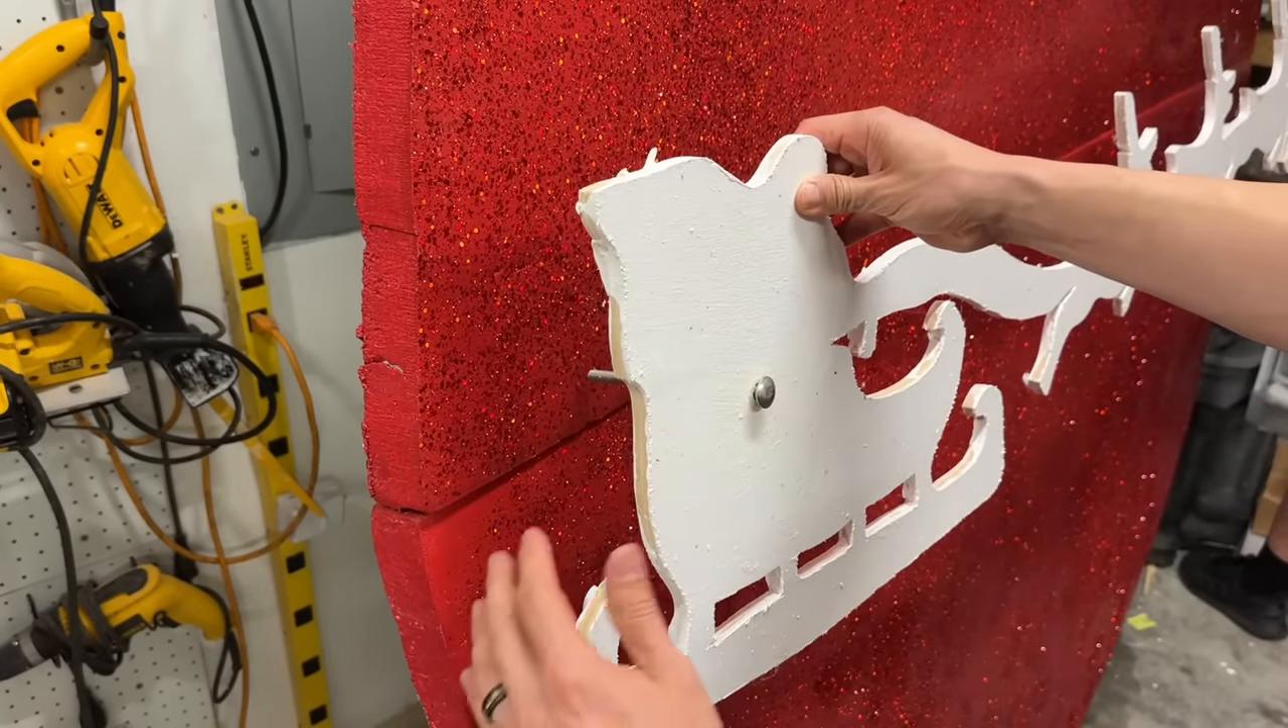So look what I've done right in the middle of Santa's sleigh we've put the bolt right through and then we've made a hole where we want it.